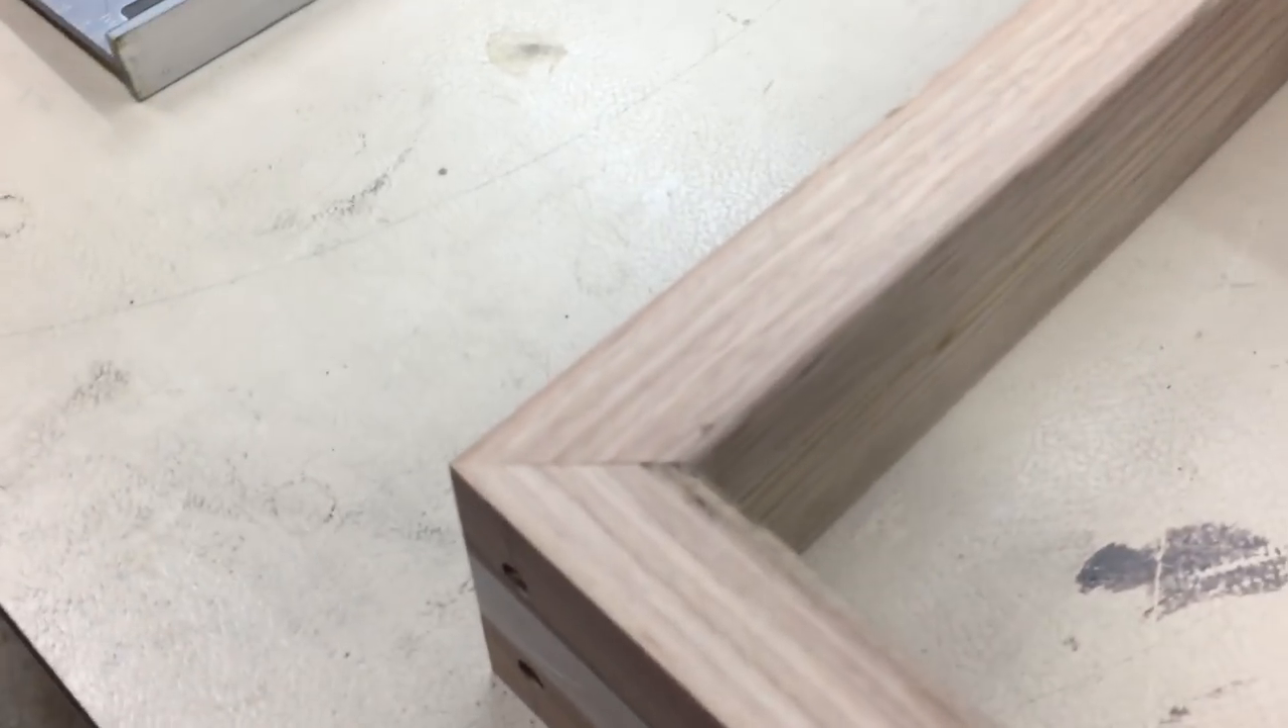So I've got it all together here now and if you can see I've got that miter sitting perfect.